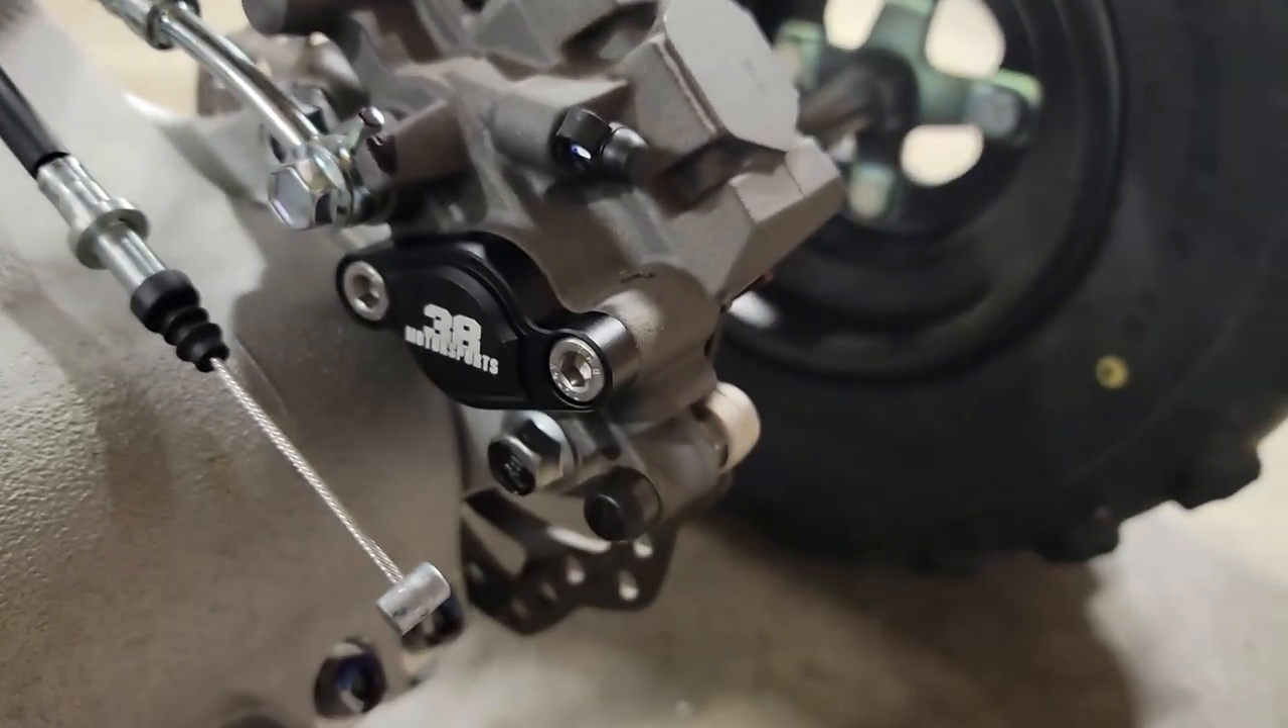And the block off plate is on and that looks so good. I like how they recessed the, the bolts like that. So that's done.